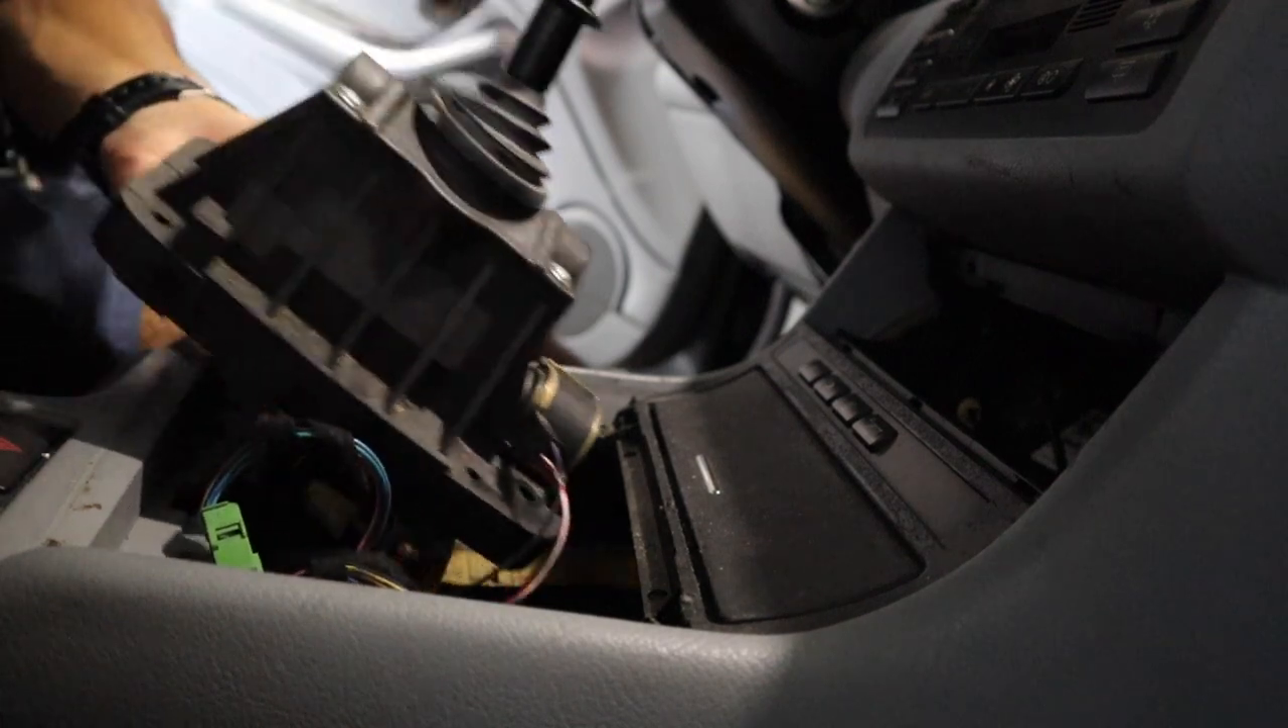All right, I got the shifter out.